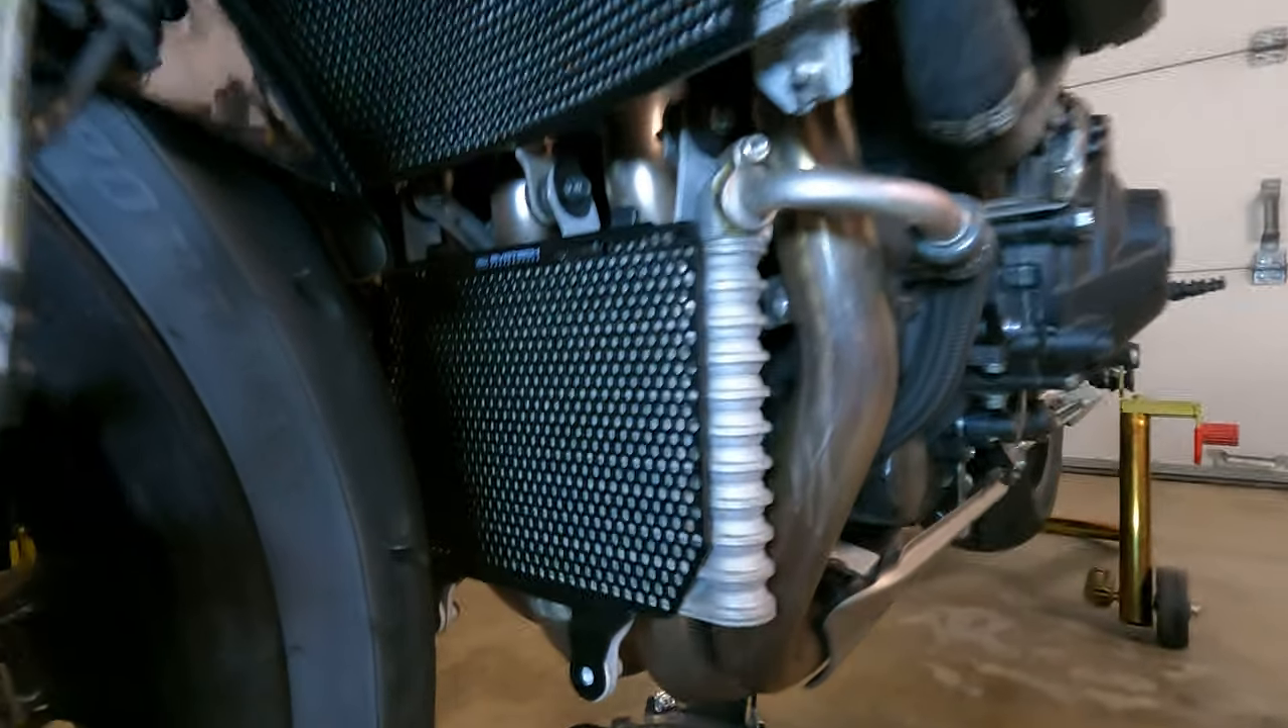All right so we have both the oil cooler and the radiator guard installed.